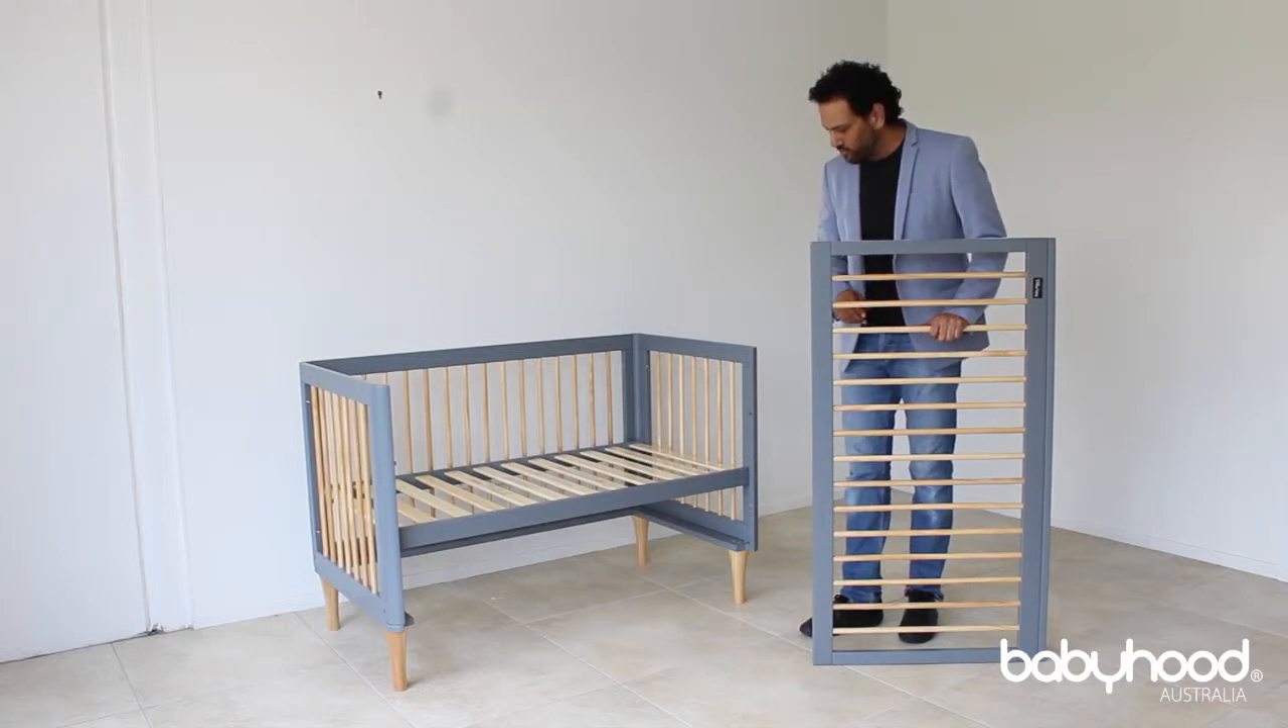As you can see the cot has already been assembled to the point where it just needs the drop side to be installed.